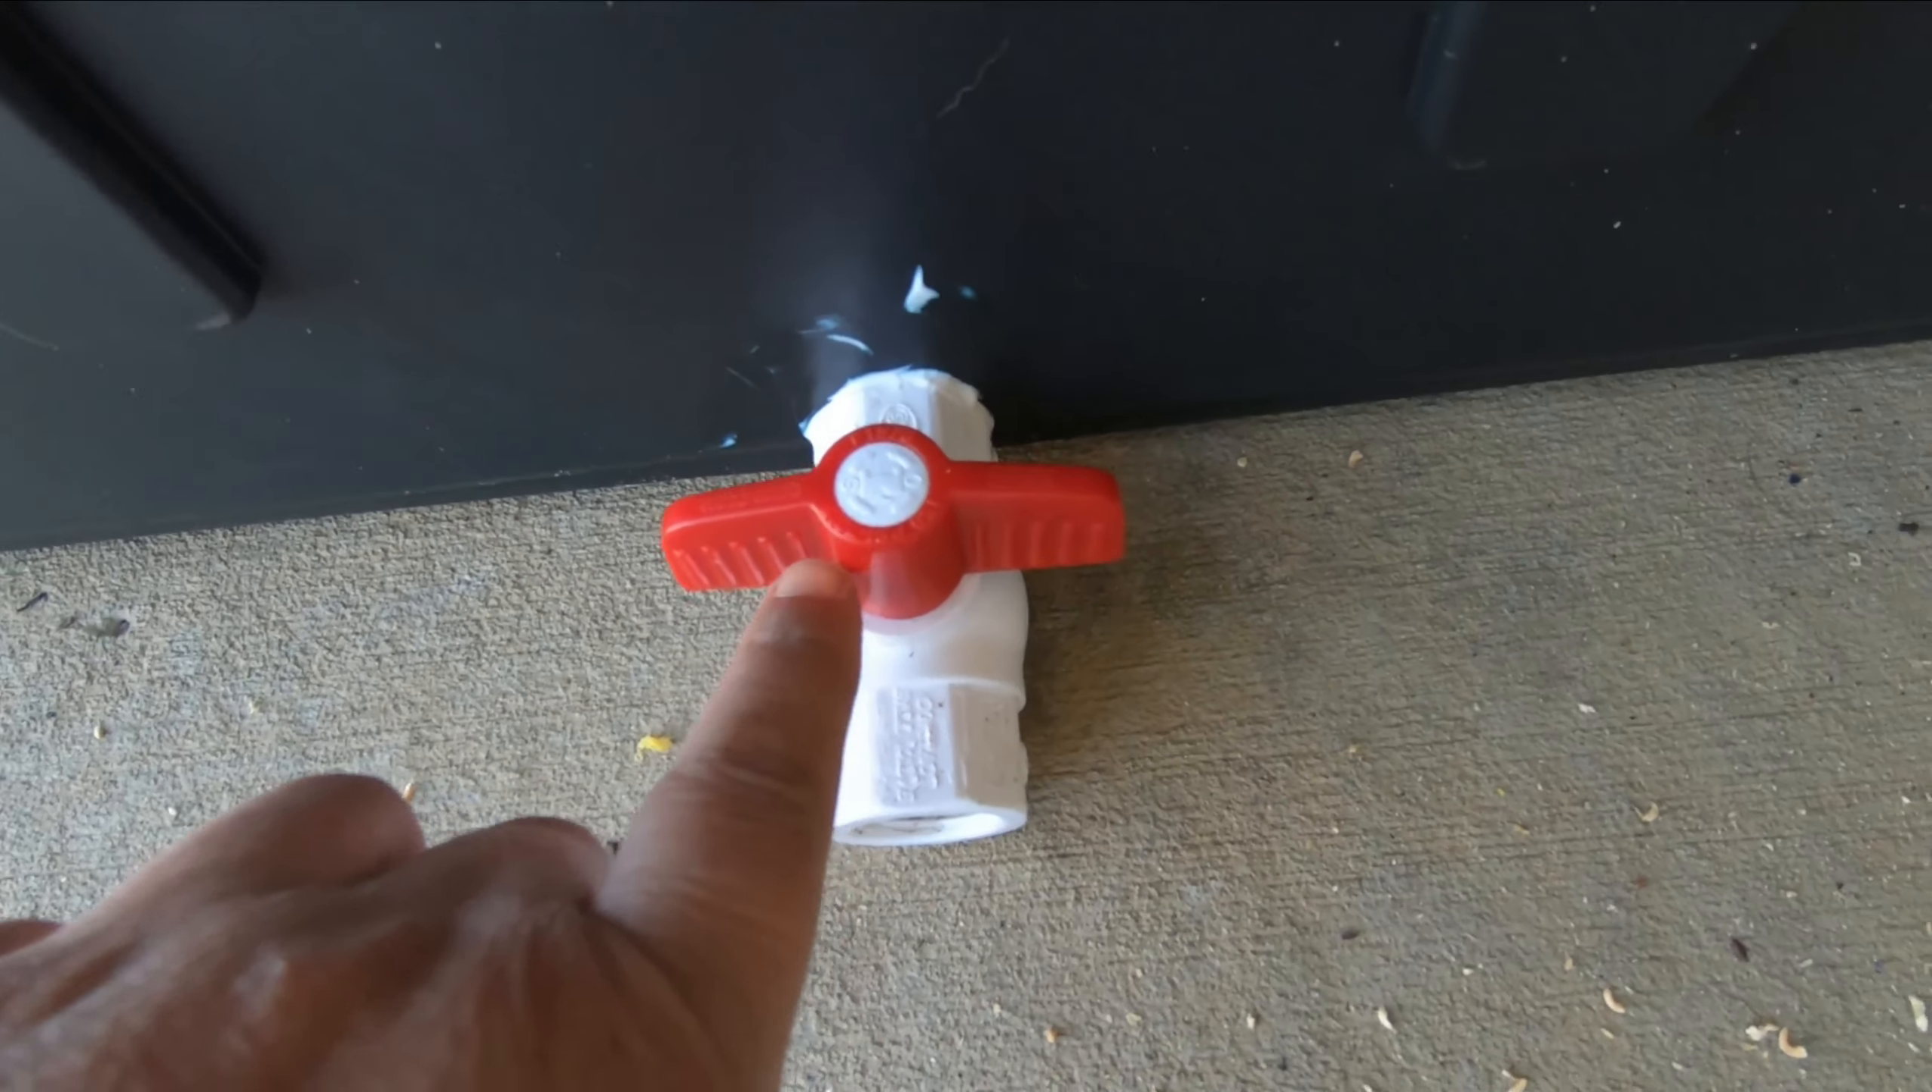So we now have our spout installed and you do have to put caulking around it um to so it doesn't leak so we've got that here drying.